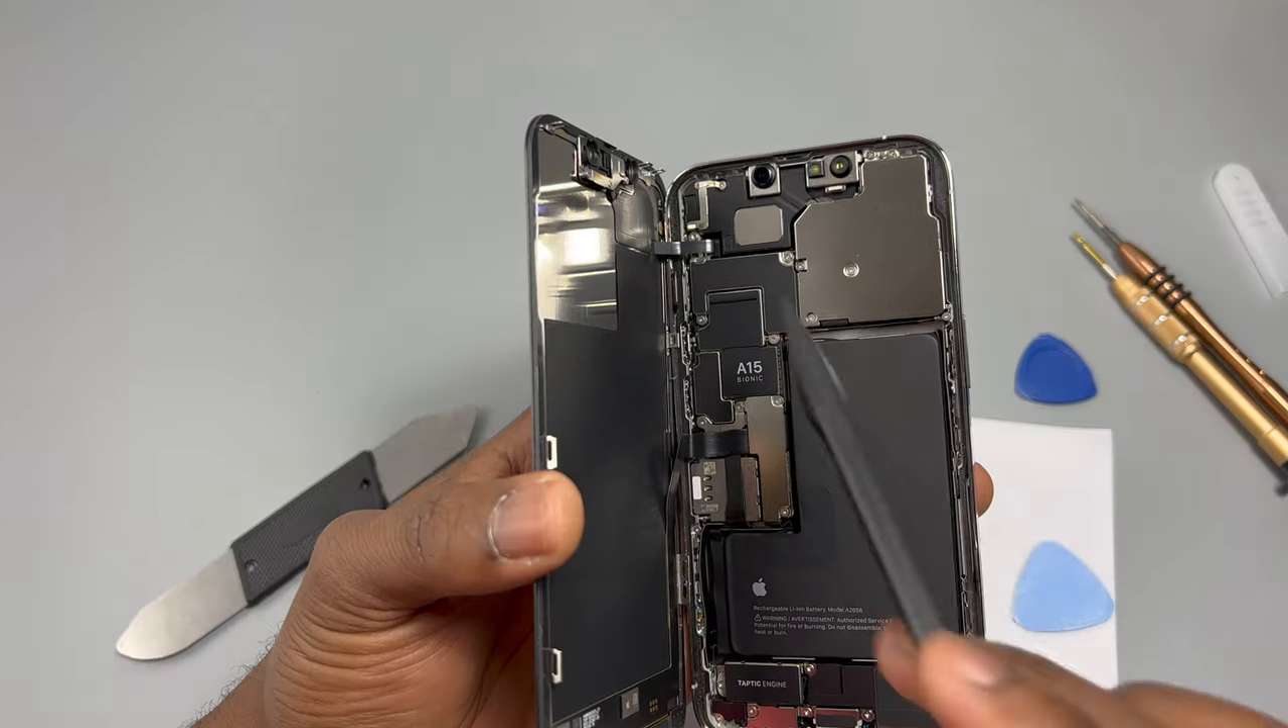So the screen has been disconnected from the frame of the device. It is attached to the device only with the flex cables.